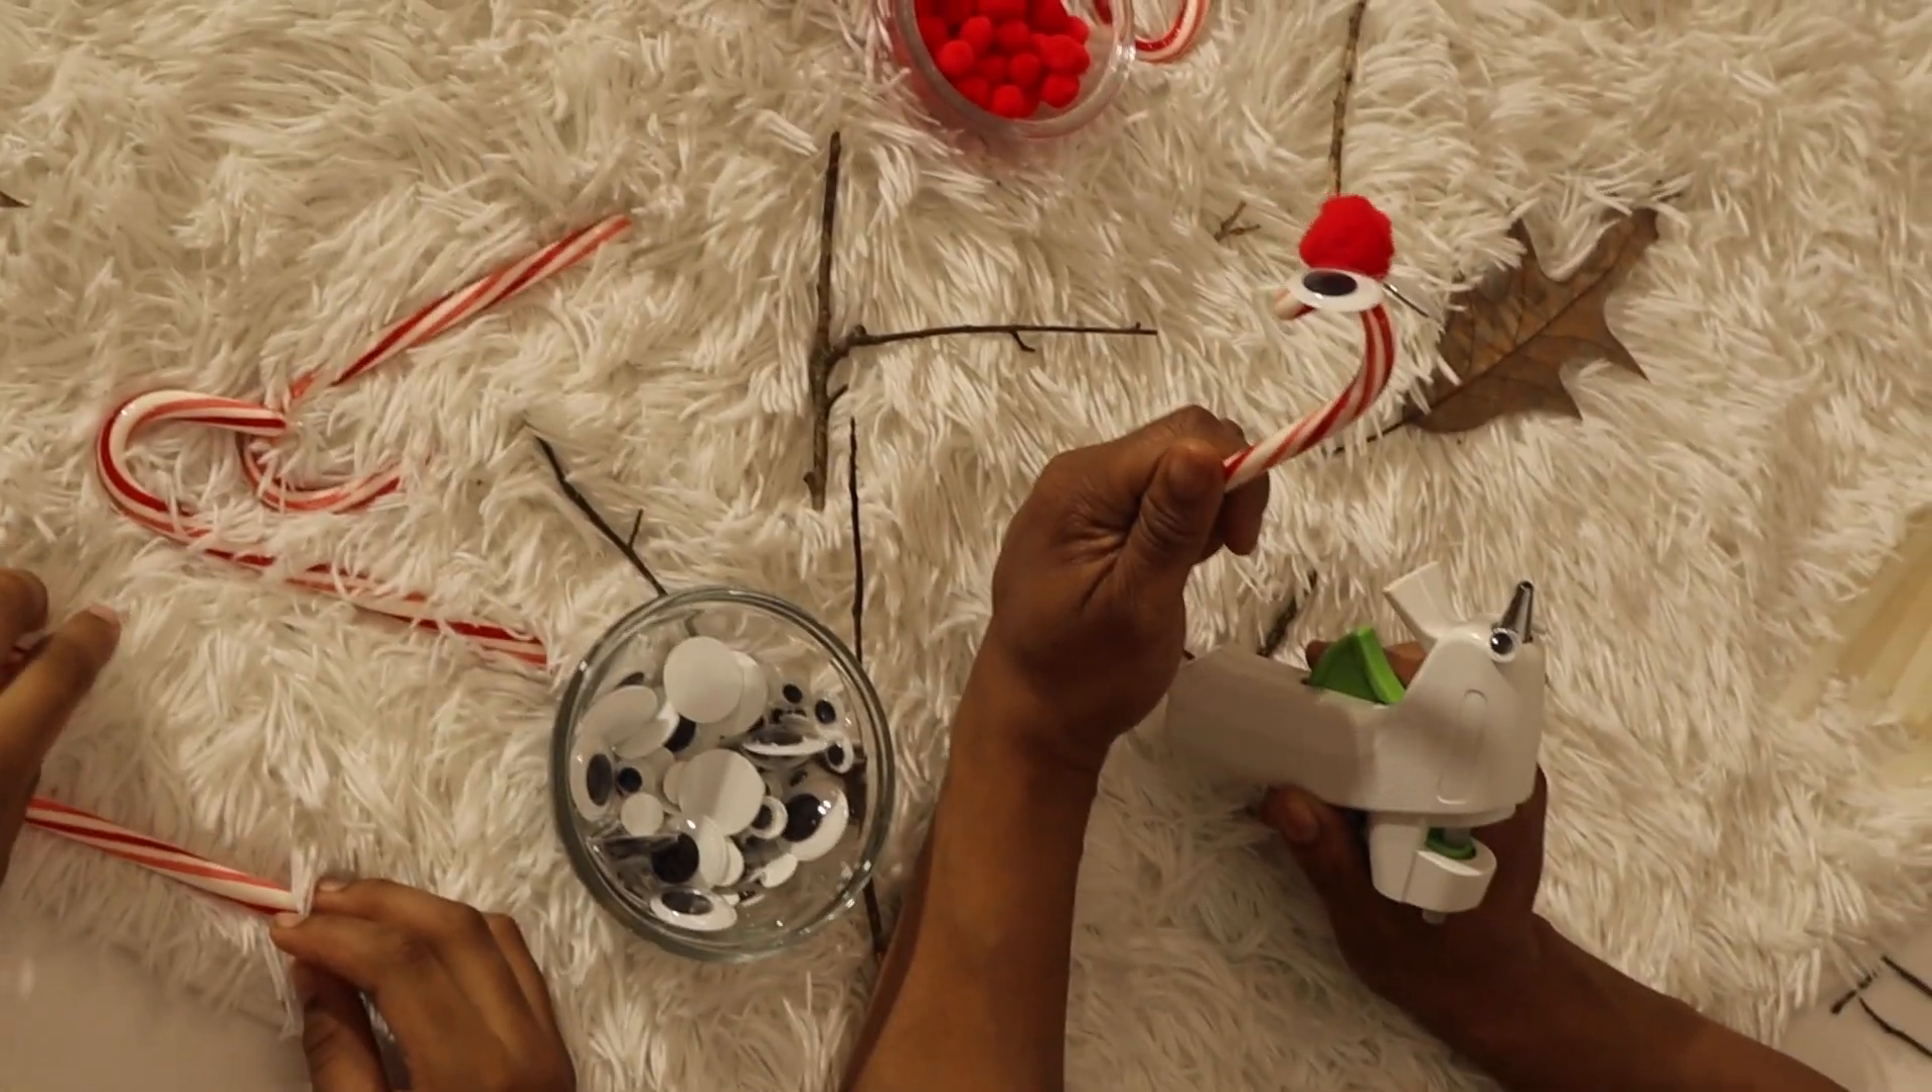A reindeer is missing something! We're missing the antlers!